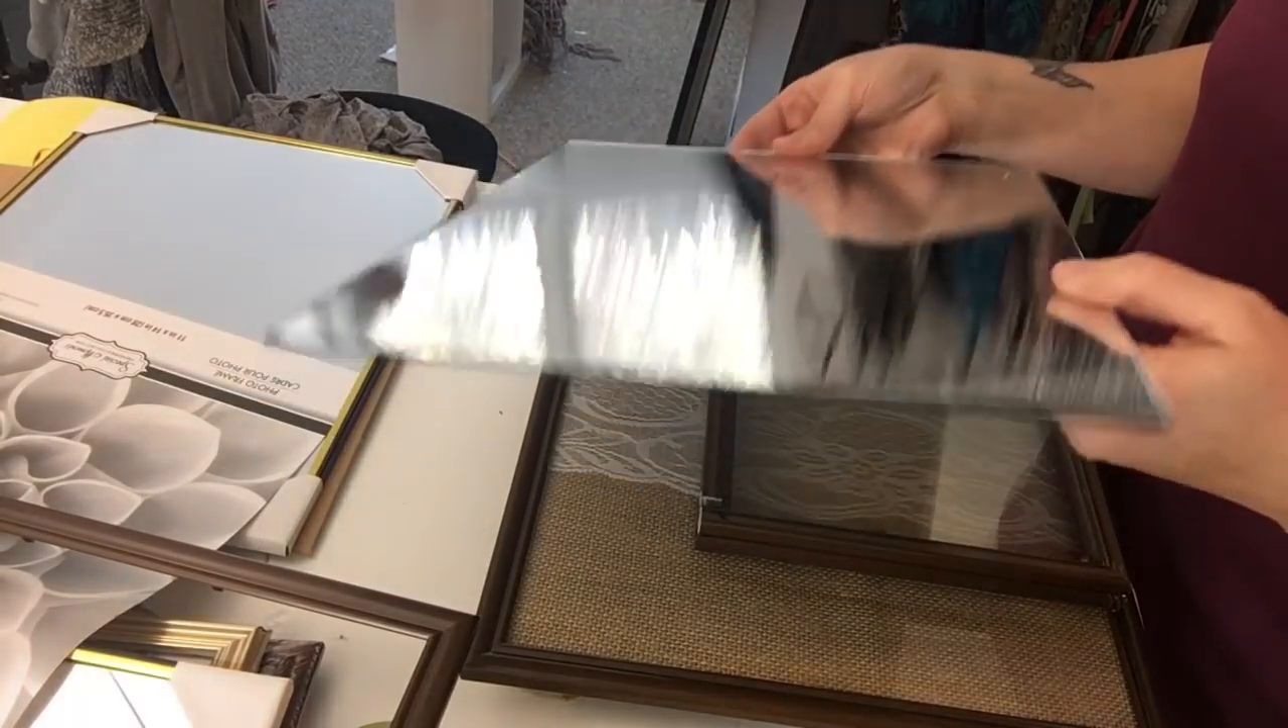And I've taken the mirror out of the frame and so now we just have the mirror without the frame on it.